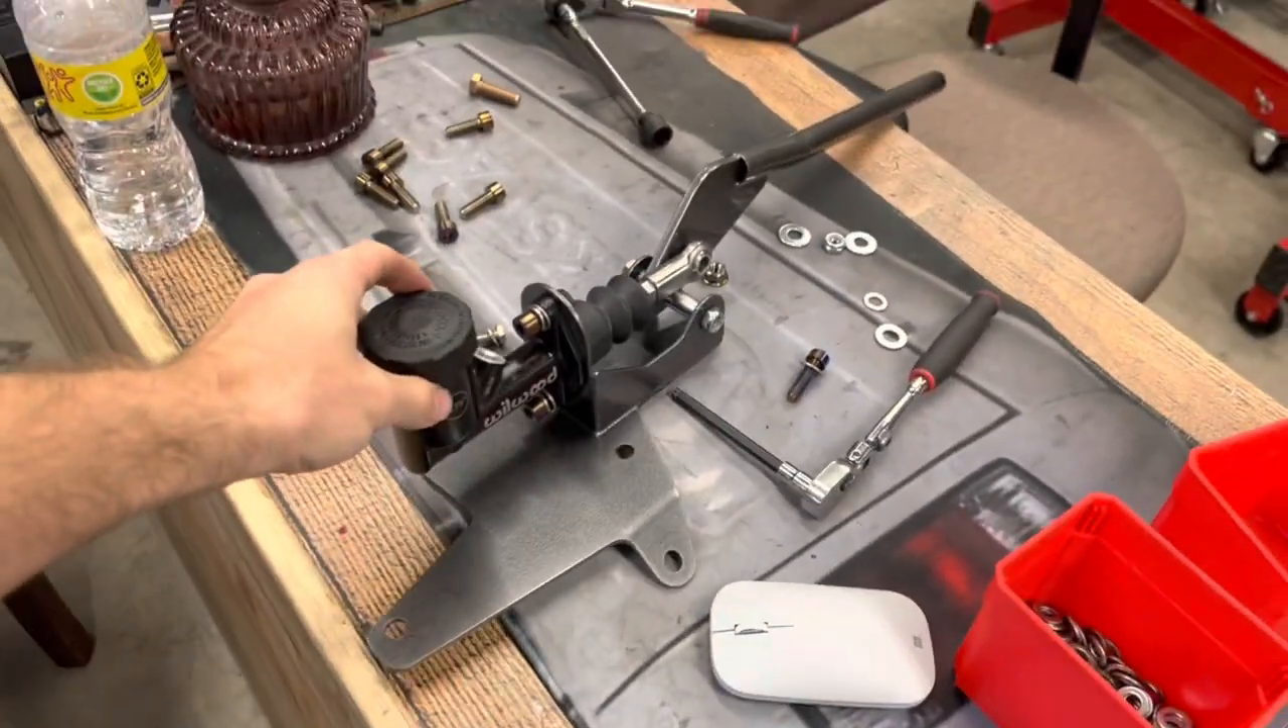So, here we have the handbrake, uh, almost fully assembled.